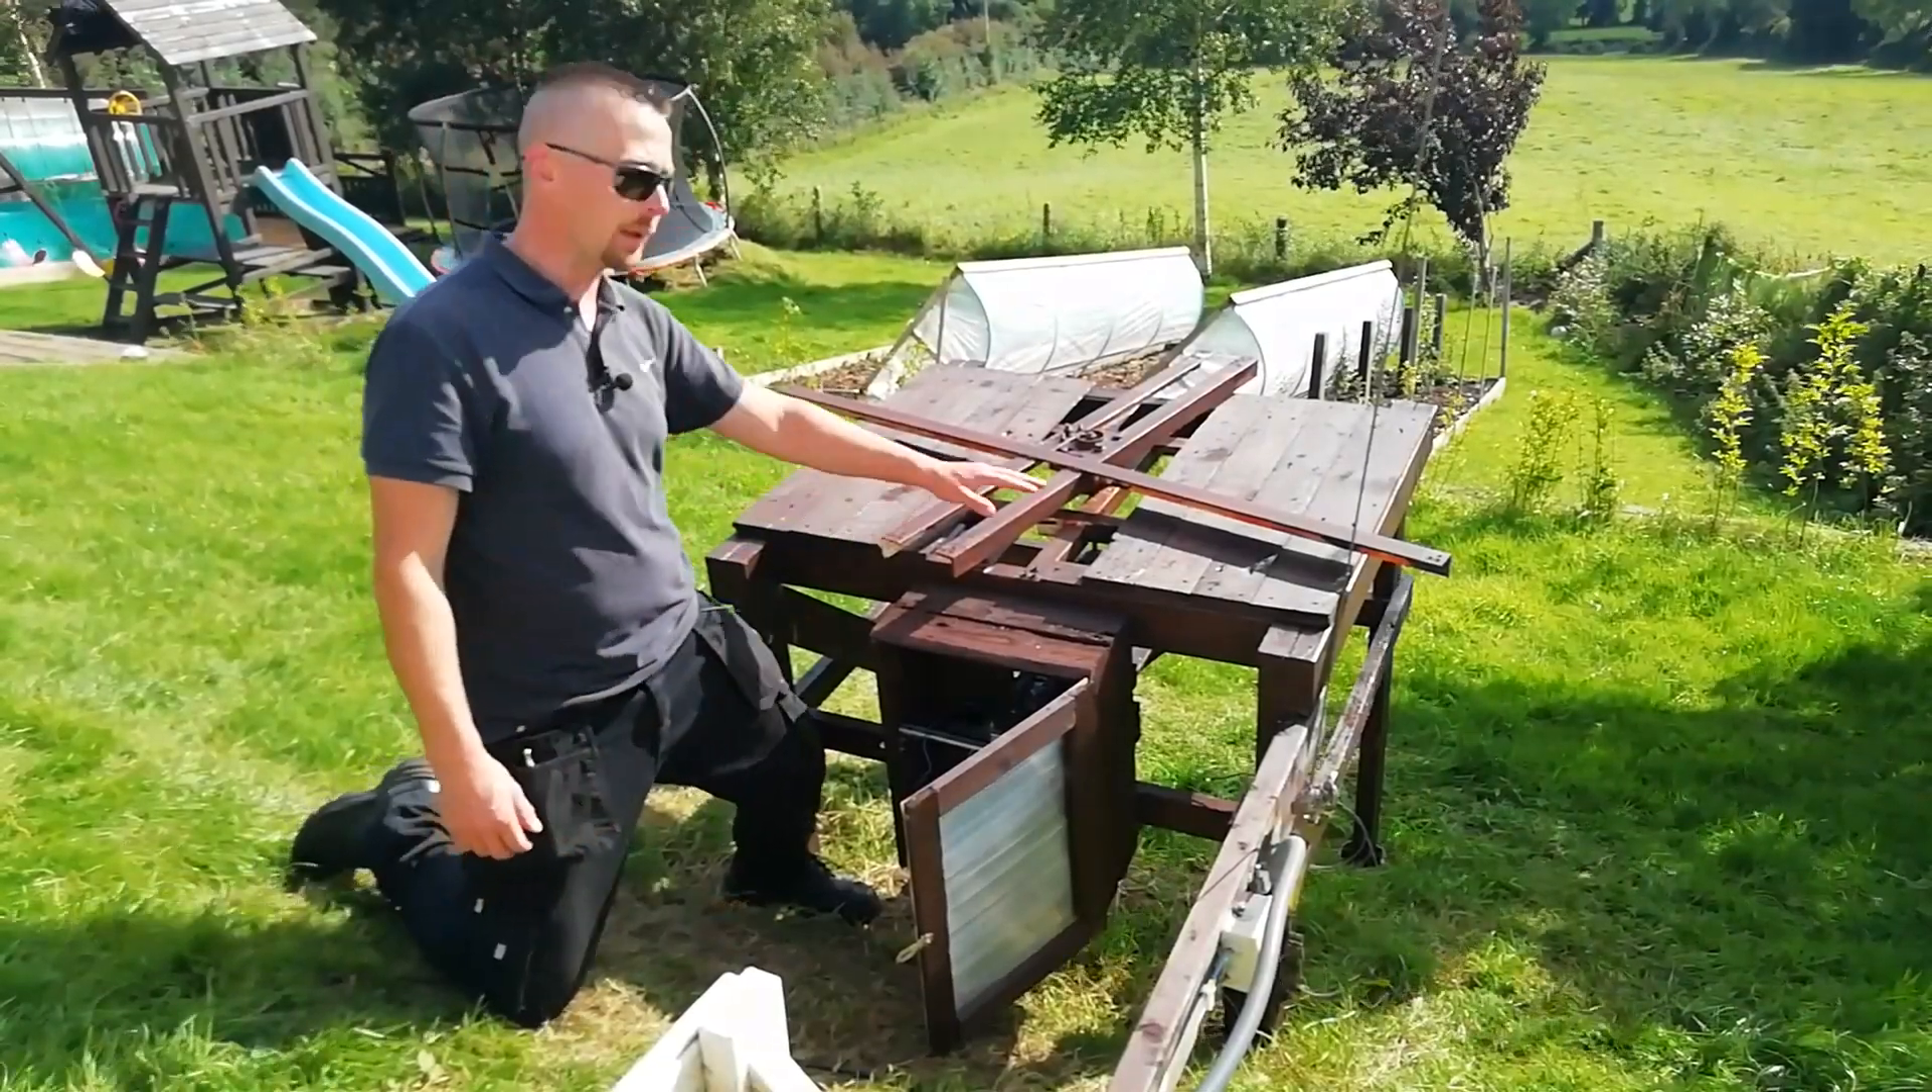I've also put these flat boards across because I want to use some casters to try and support that weight of the upper frame.